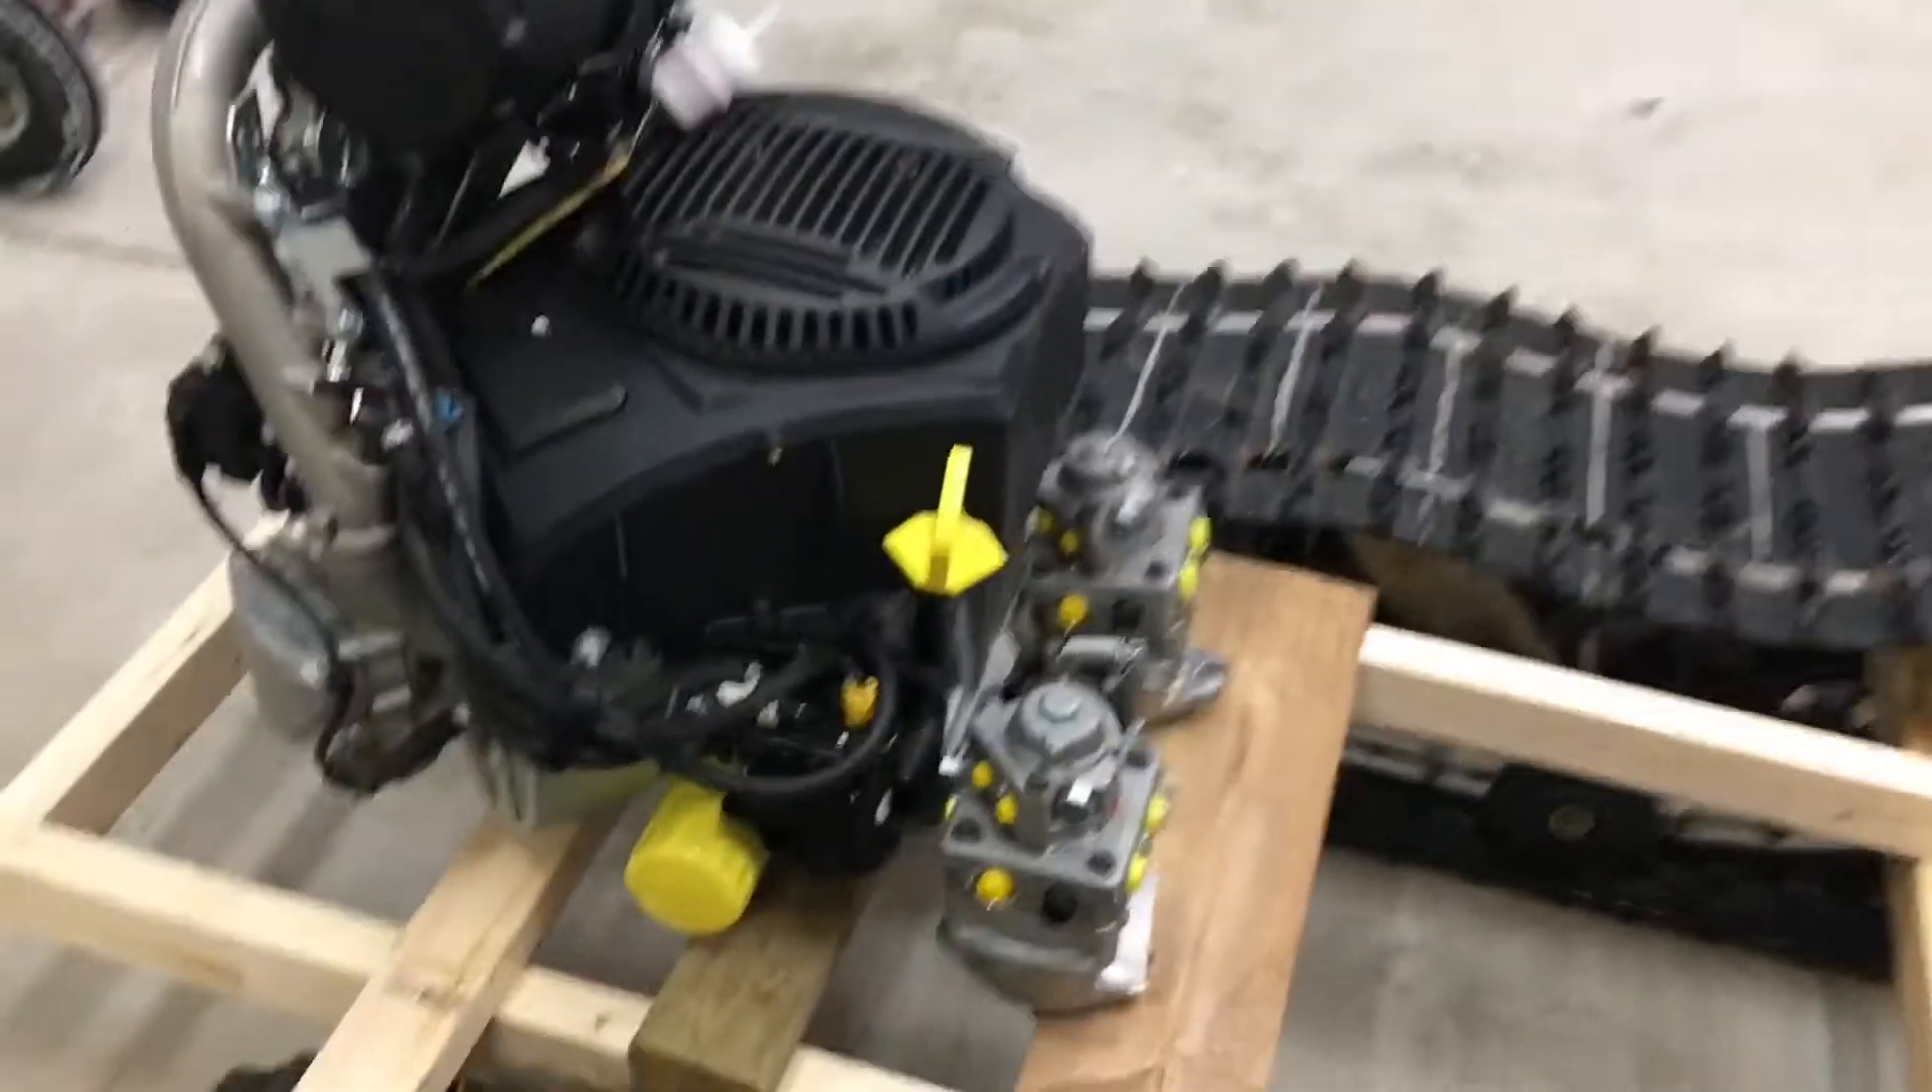I just sat the two pumps right in front of the engine for now.